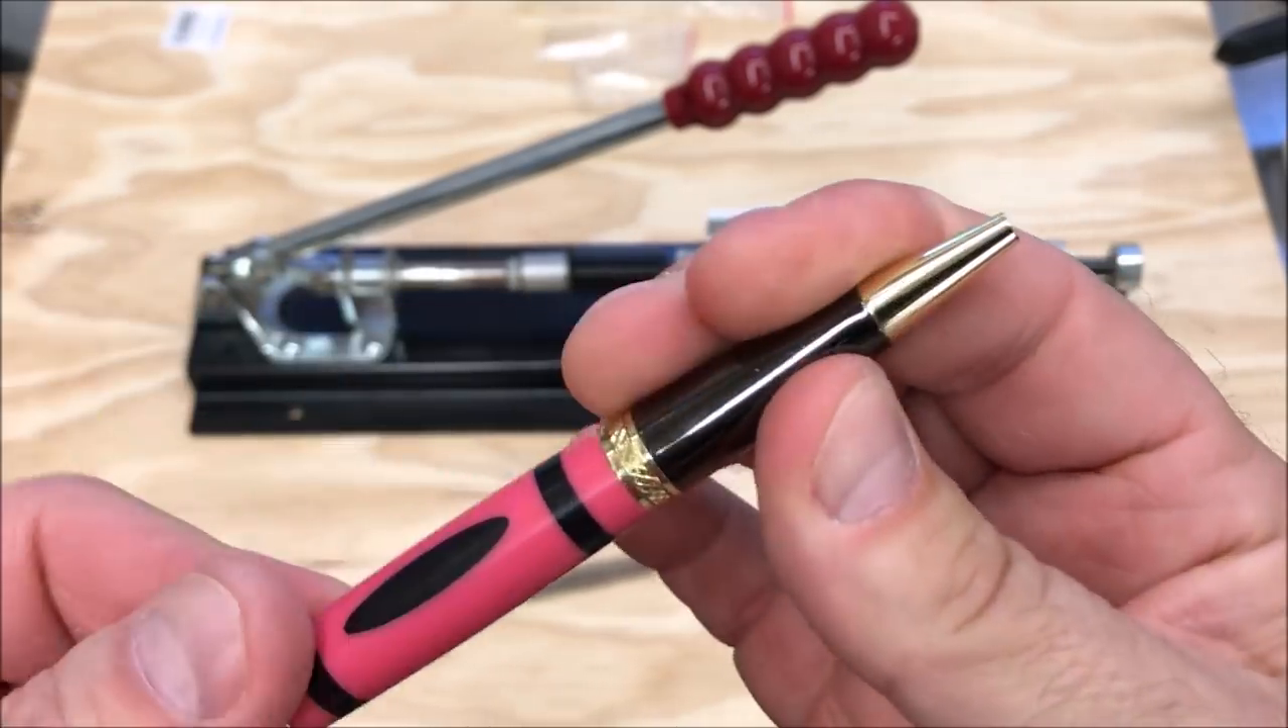Let's get the nib section assembled and see how it fits. It actually fits very nicely.